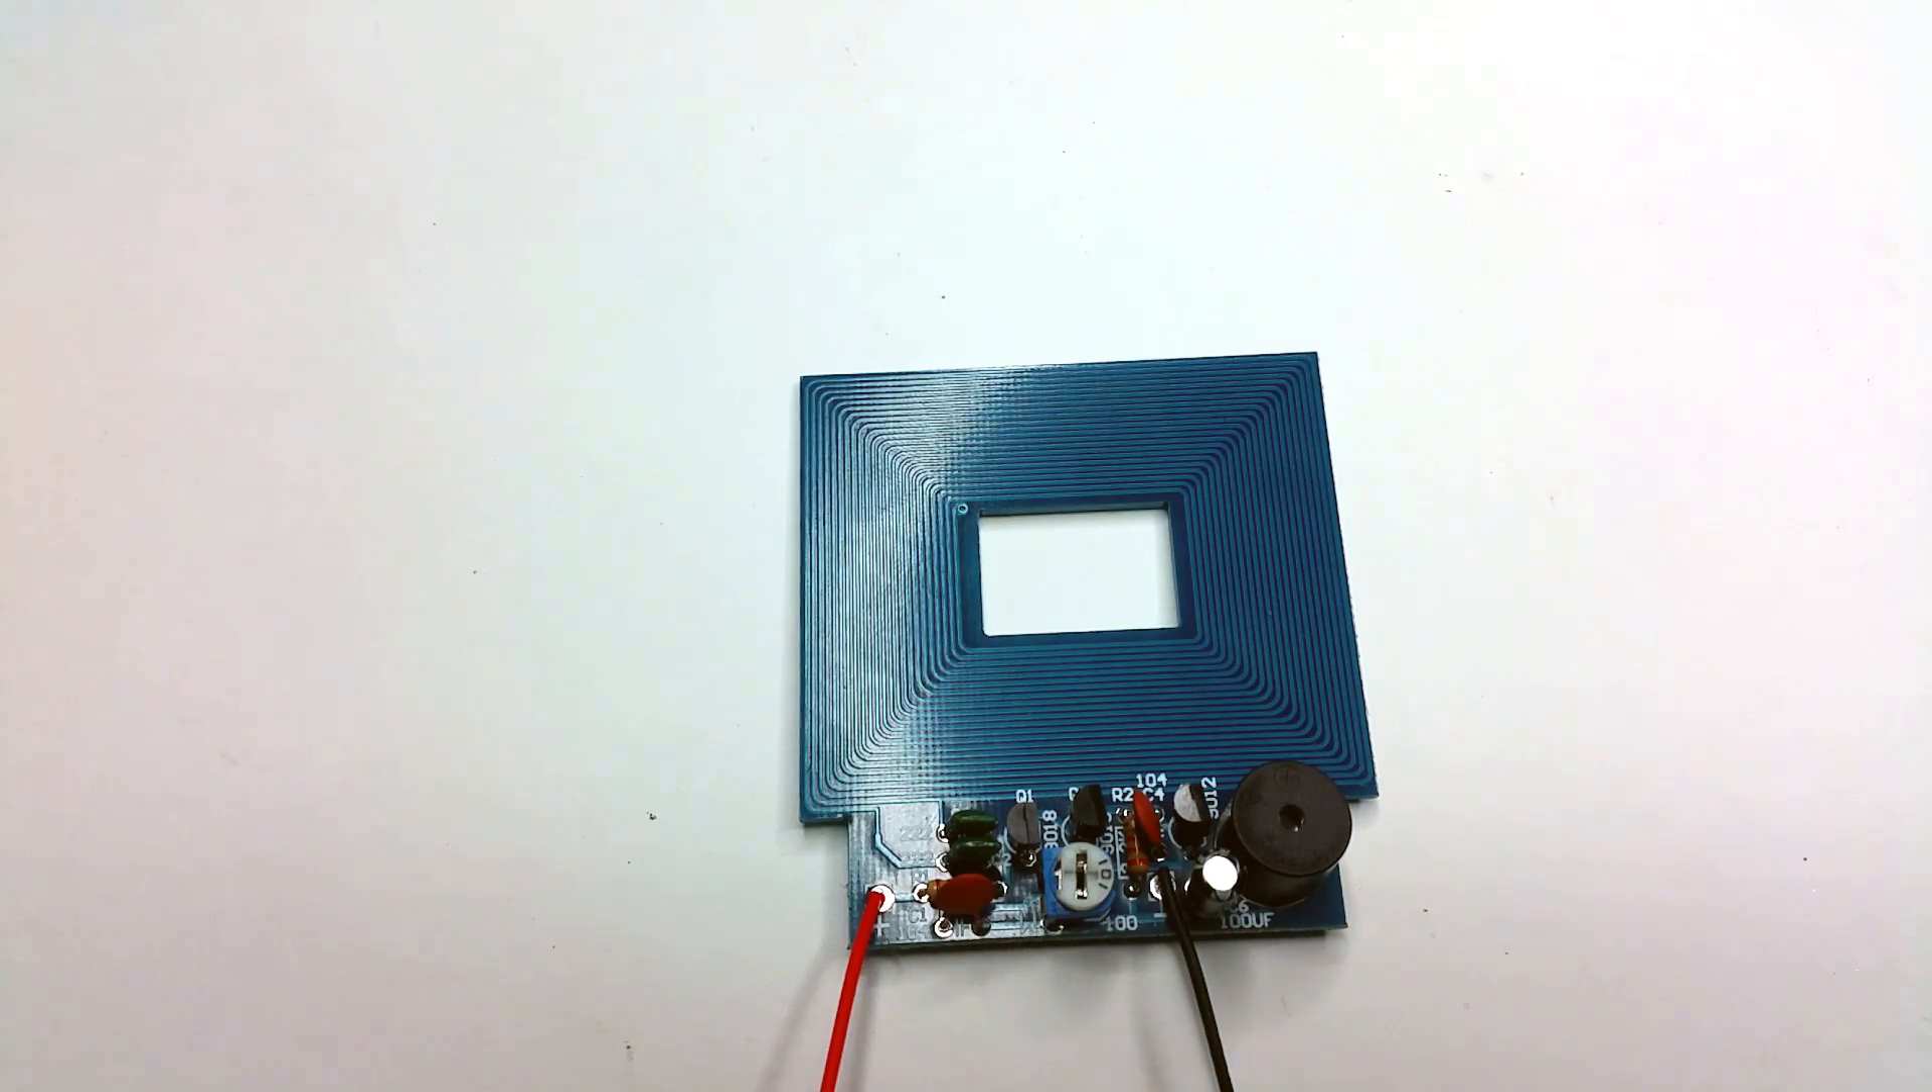I've also soldered in these wires.